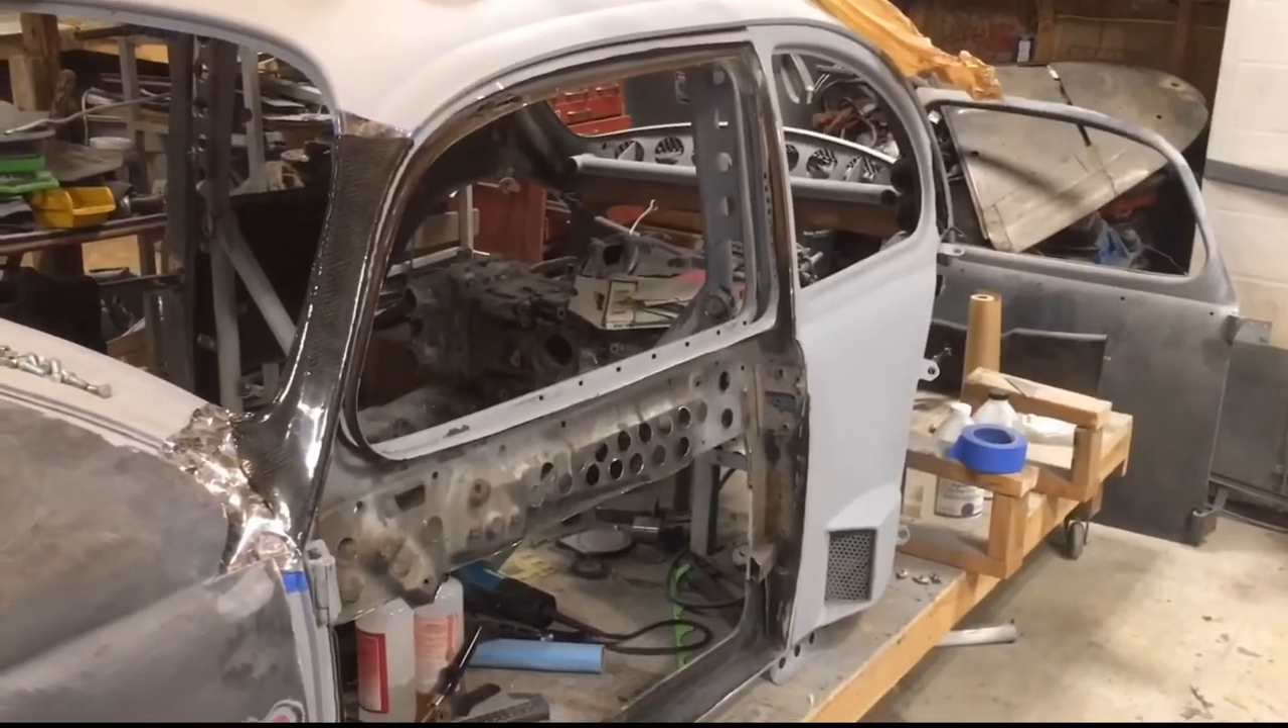I got the door skin cut off. It looks pretty funny with no door skin on it.